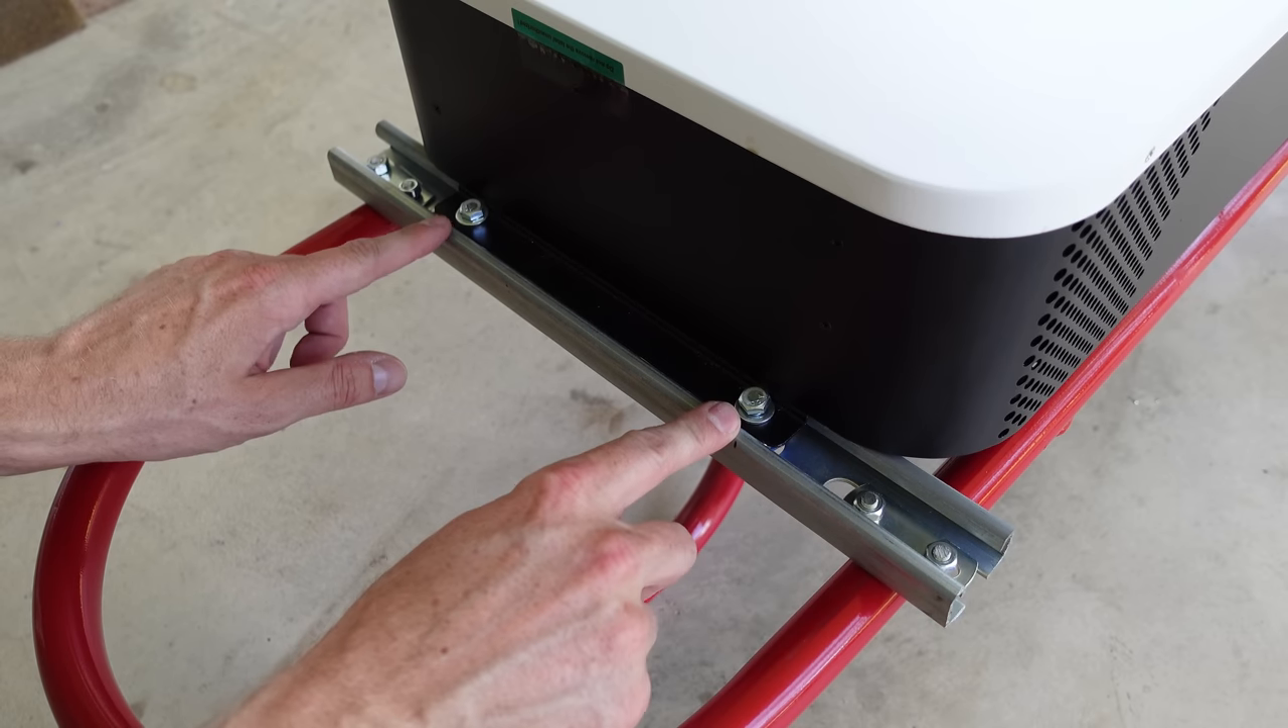And you can see the mounting bolt down there is in place.